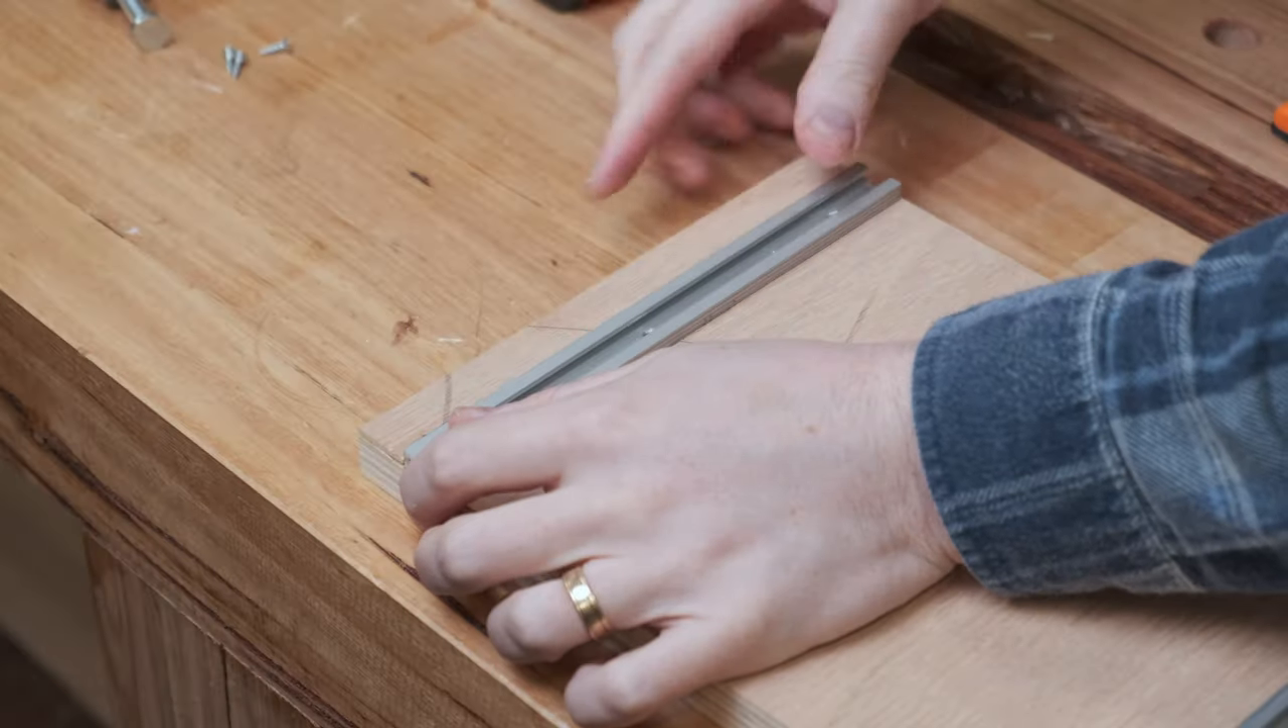Short lengths of T-track are fitted to the slots.